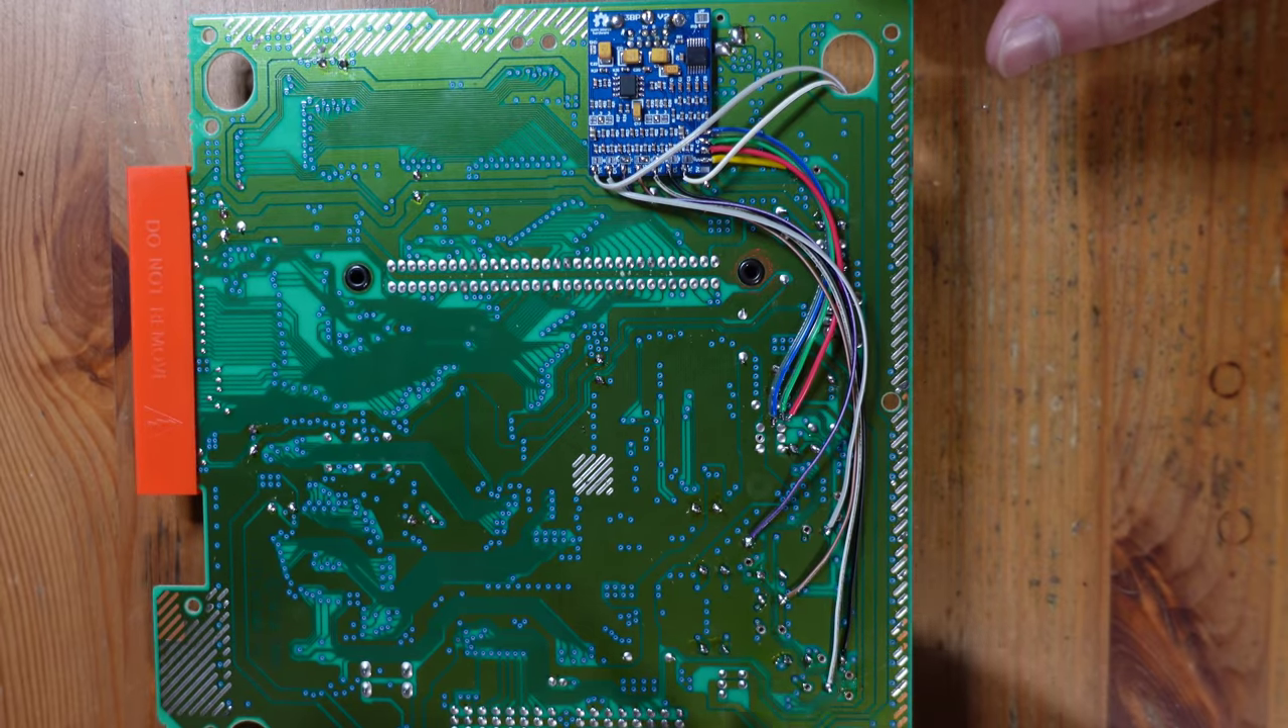So now we've got all of our signals wired in so let's go ahead and plug this thing back in and give it a quick test.